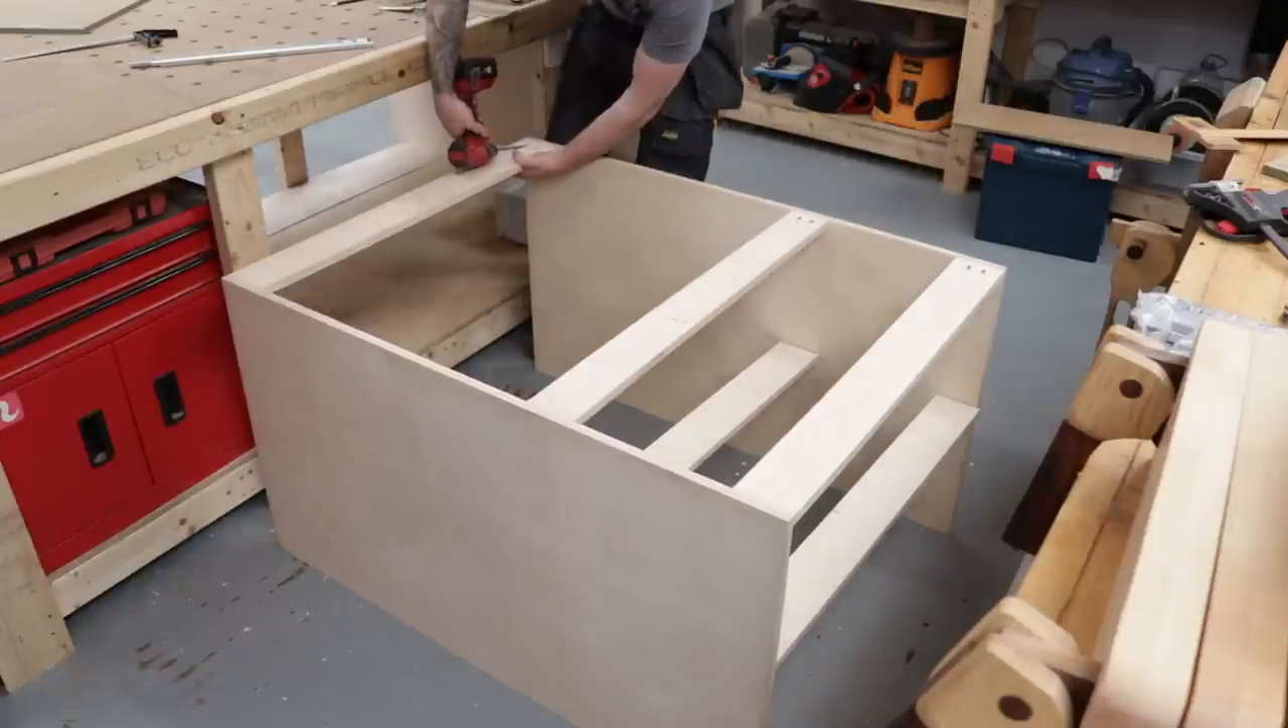Most of the carcass is assembled now.